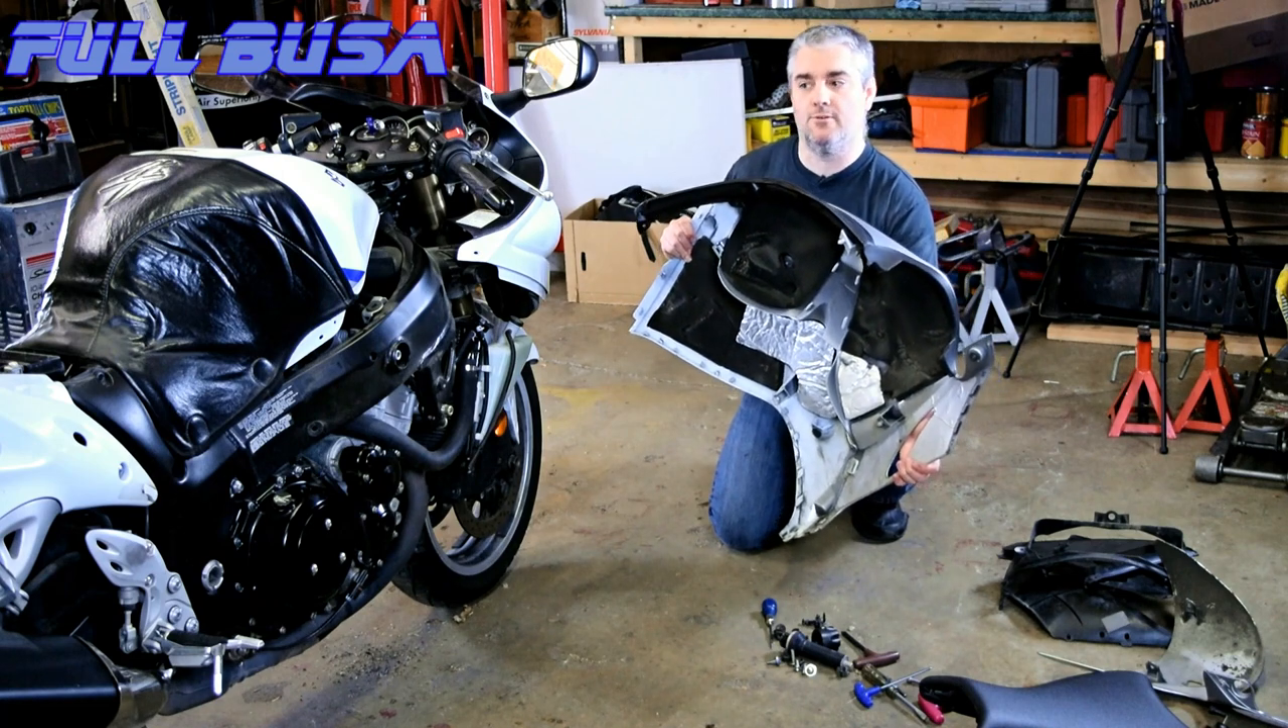Alright, so our oil change is complete and now it's time to get our fairings back on.